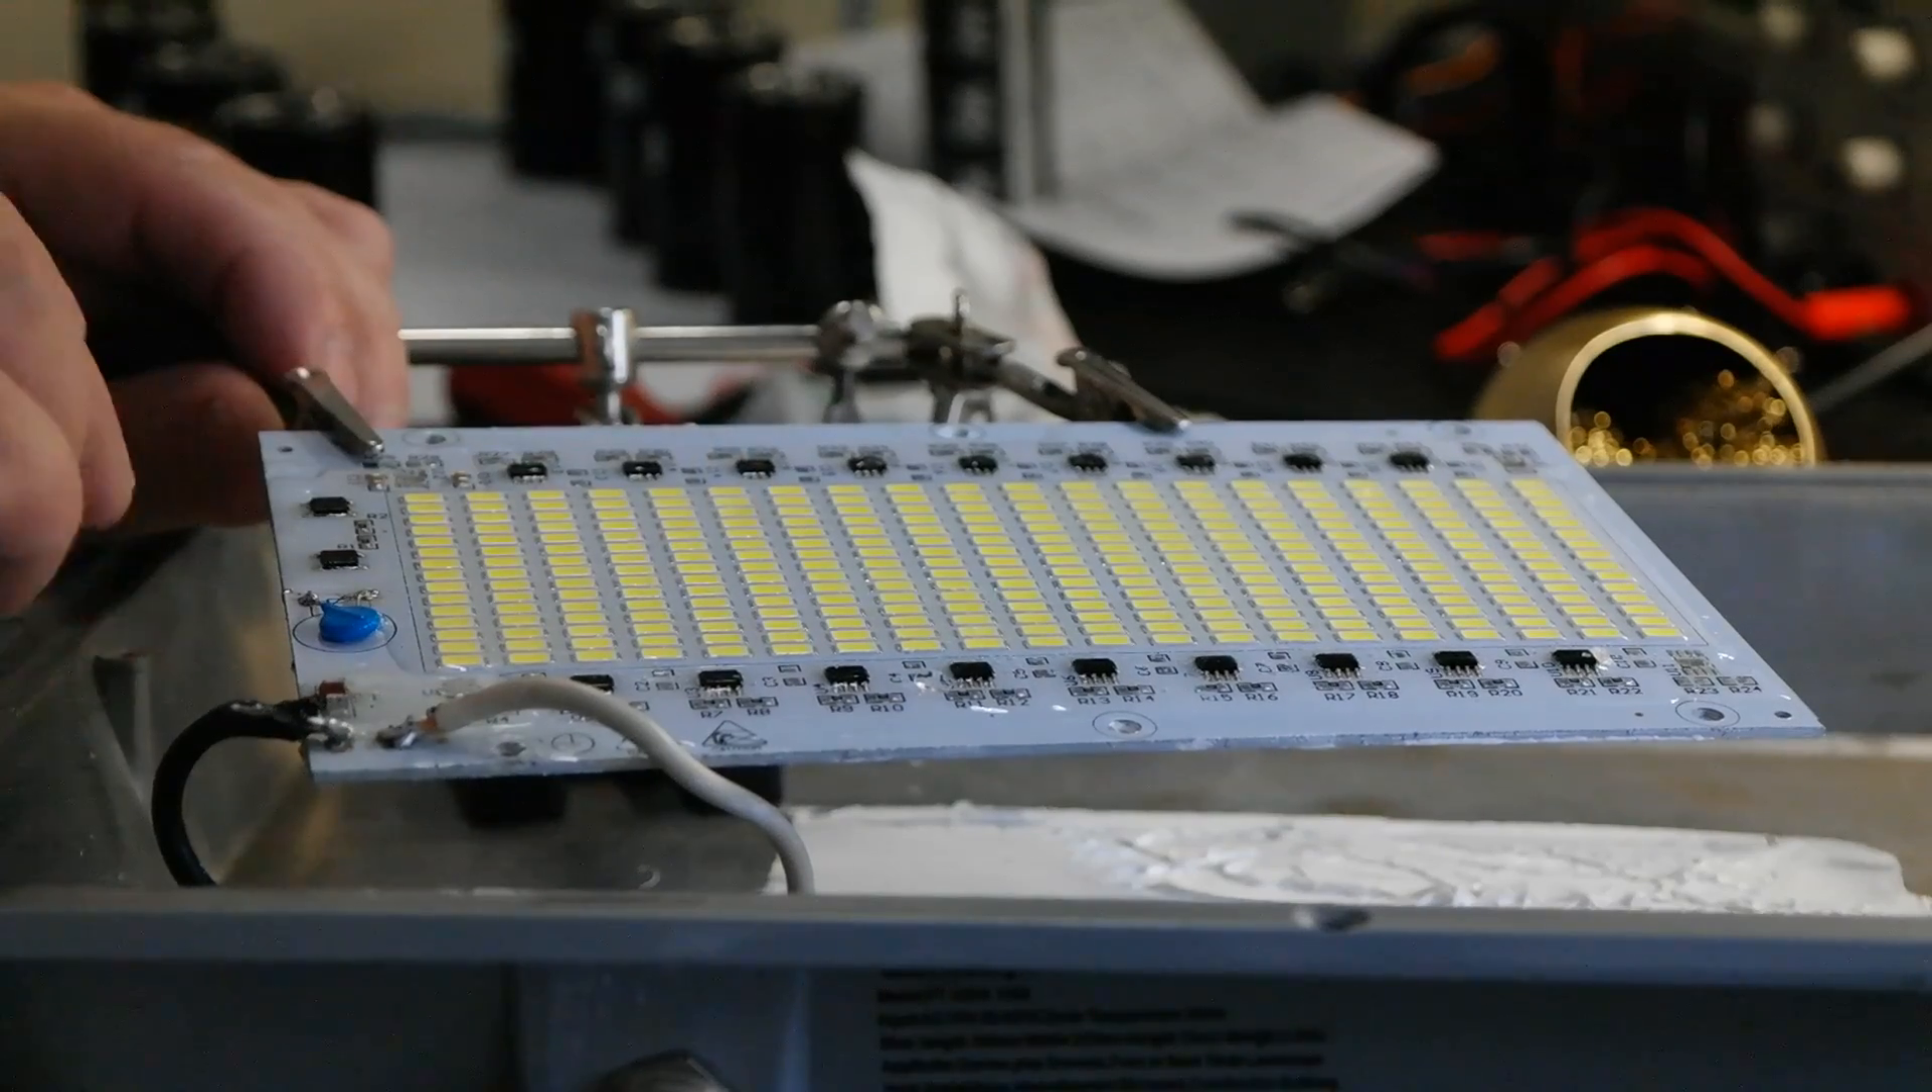Okay, so I had to separate the circuit board from the main housing, just so I could solder my two wires on it.